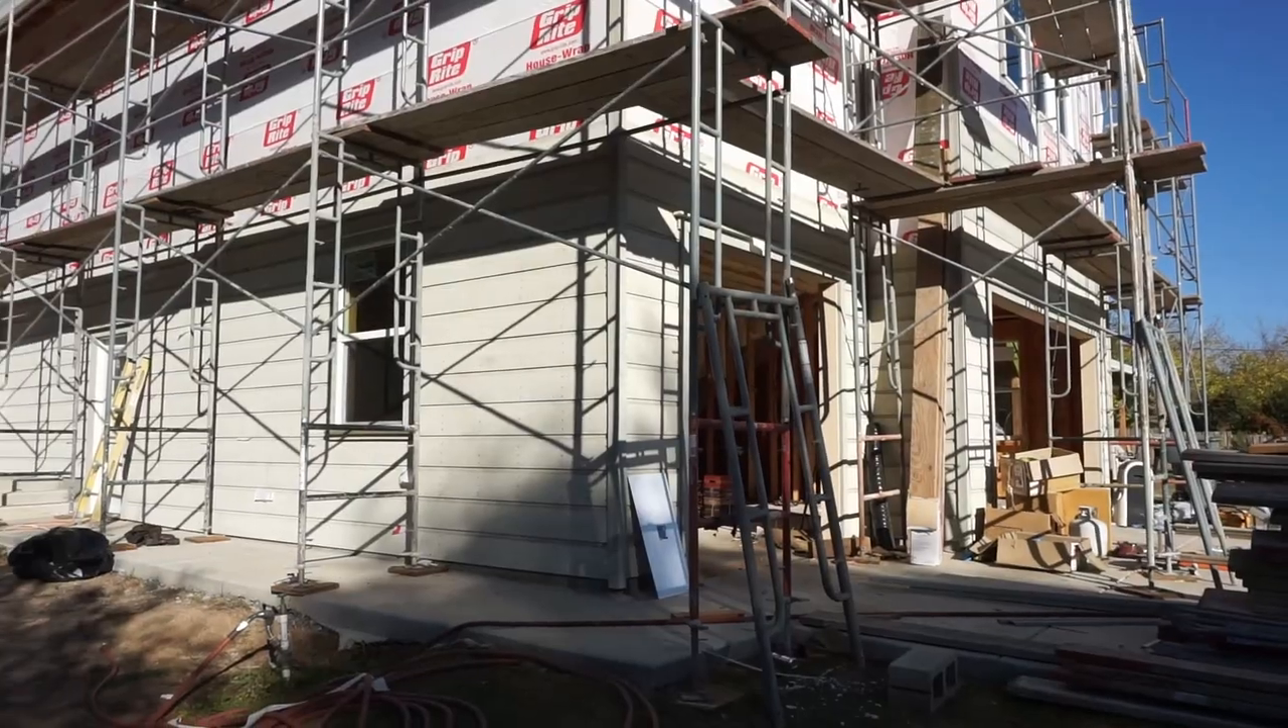This video is coming to a close, but as you can tell, the siding is not yet complete.